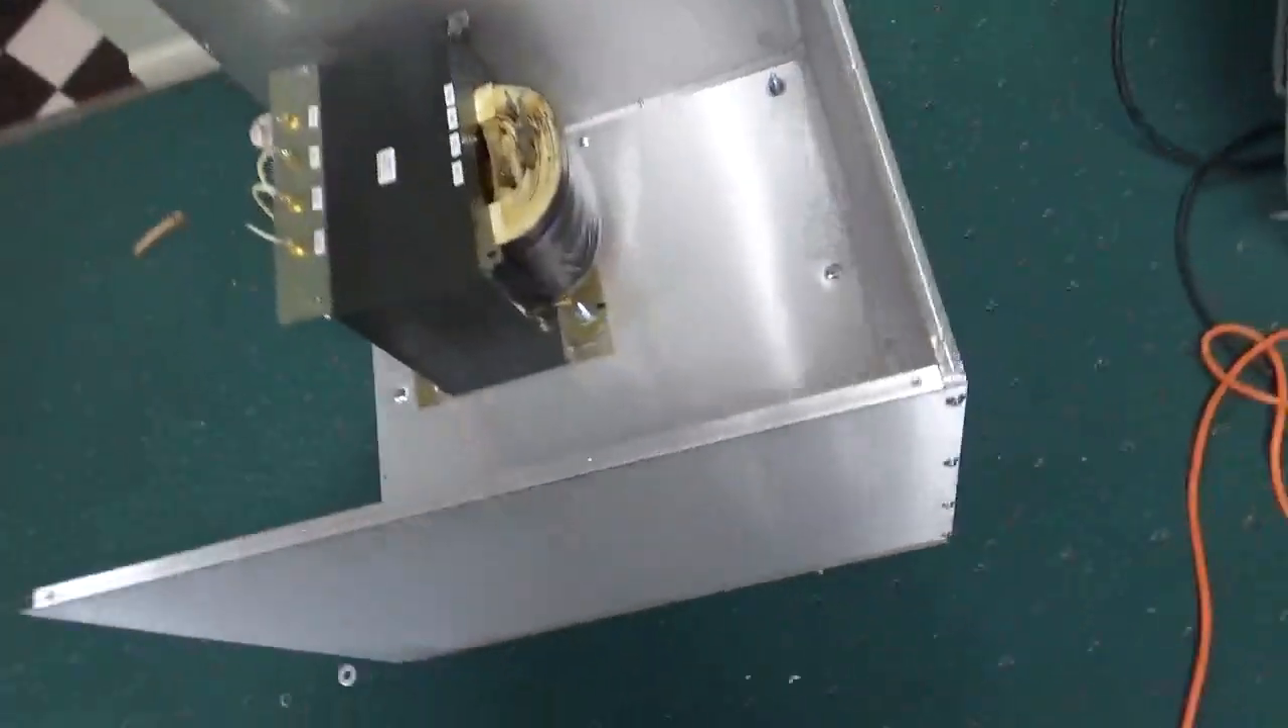So, I've got the transformer in the cabinet.